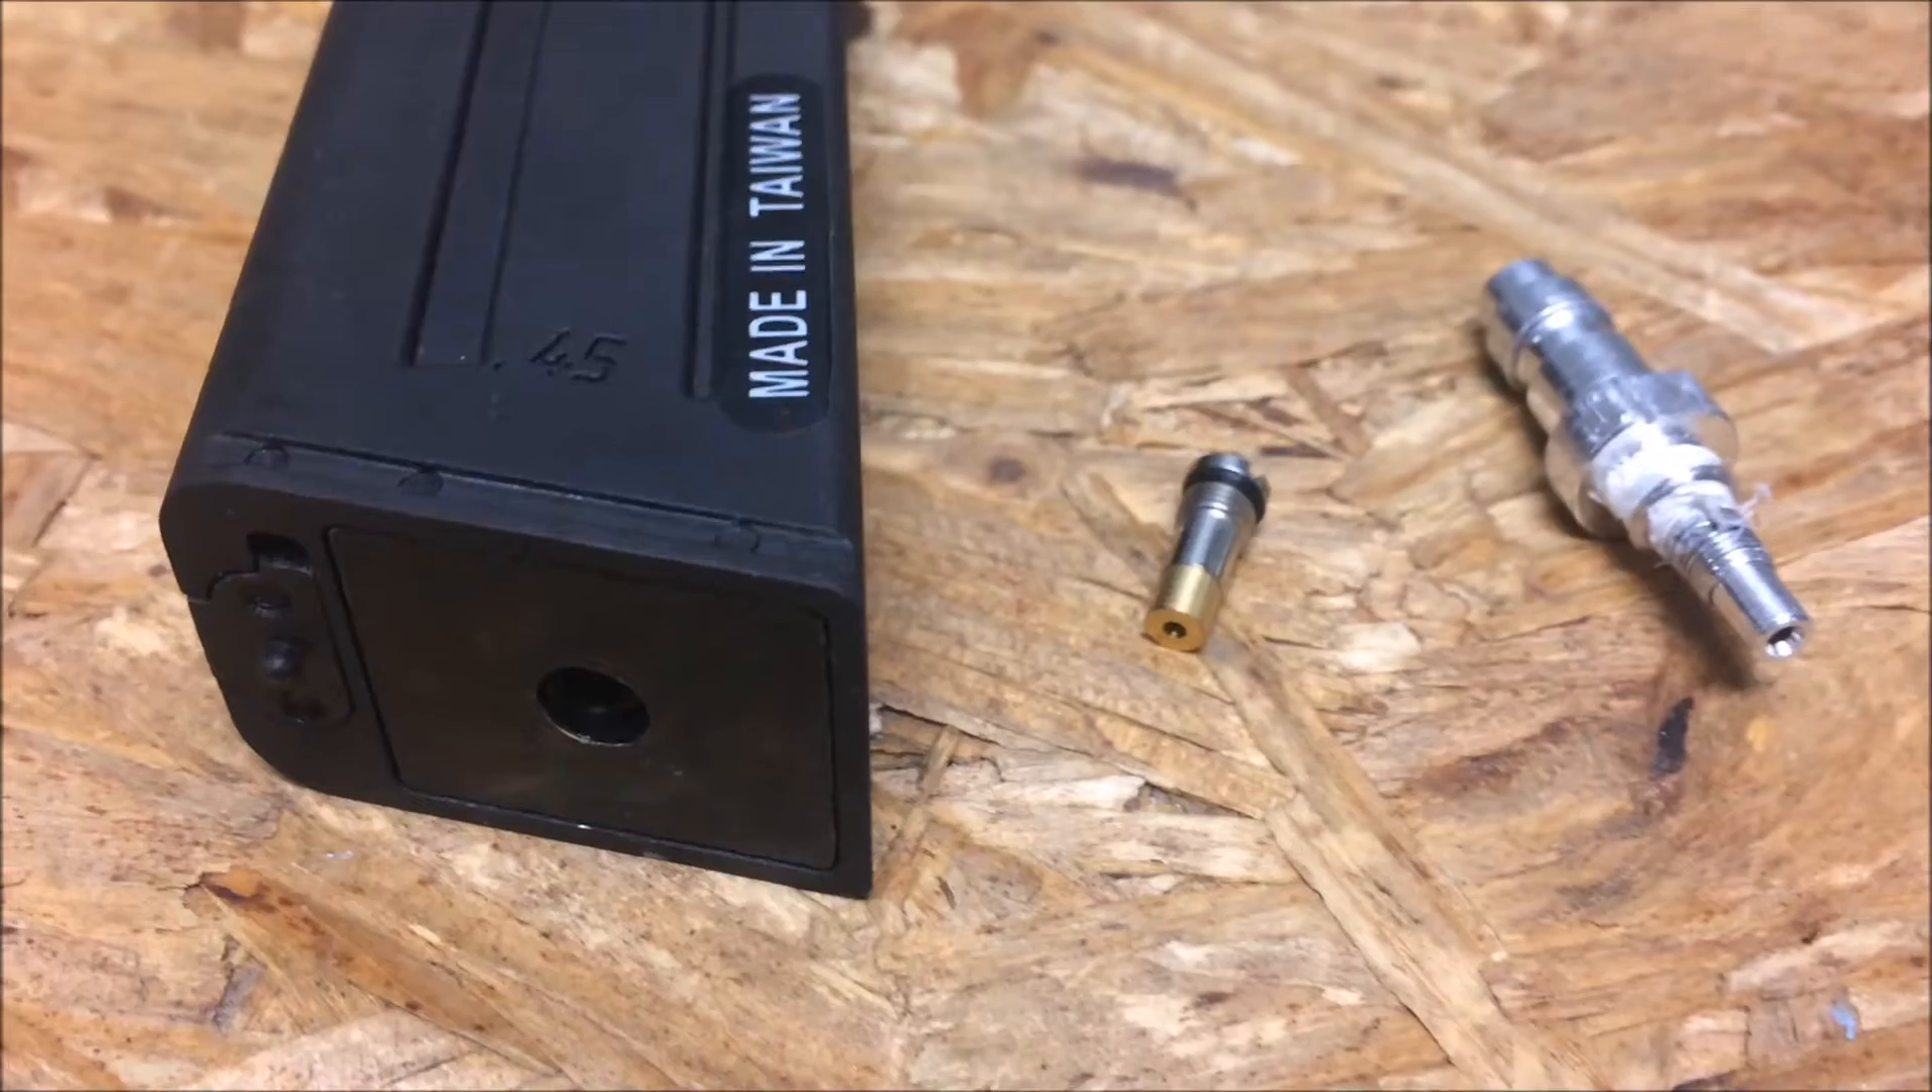As you can see here, my green gas valve is out and now I am ready to go ahead and put the HPA tap in.